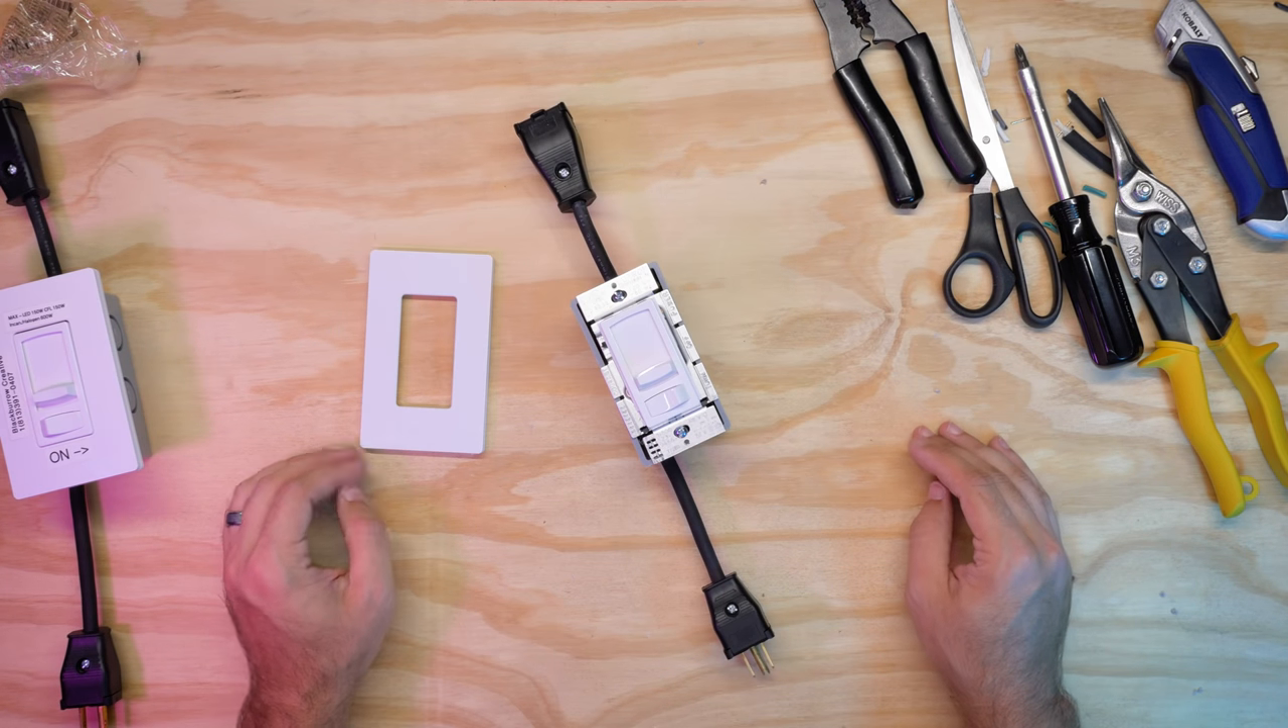Now the only thing left to do is to put our faceplate on.